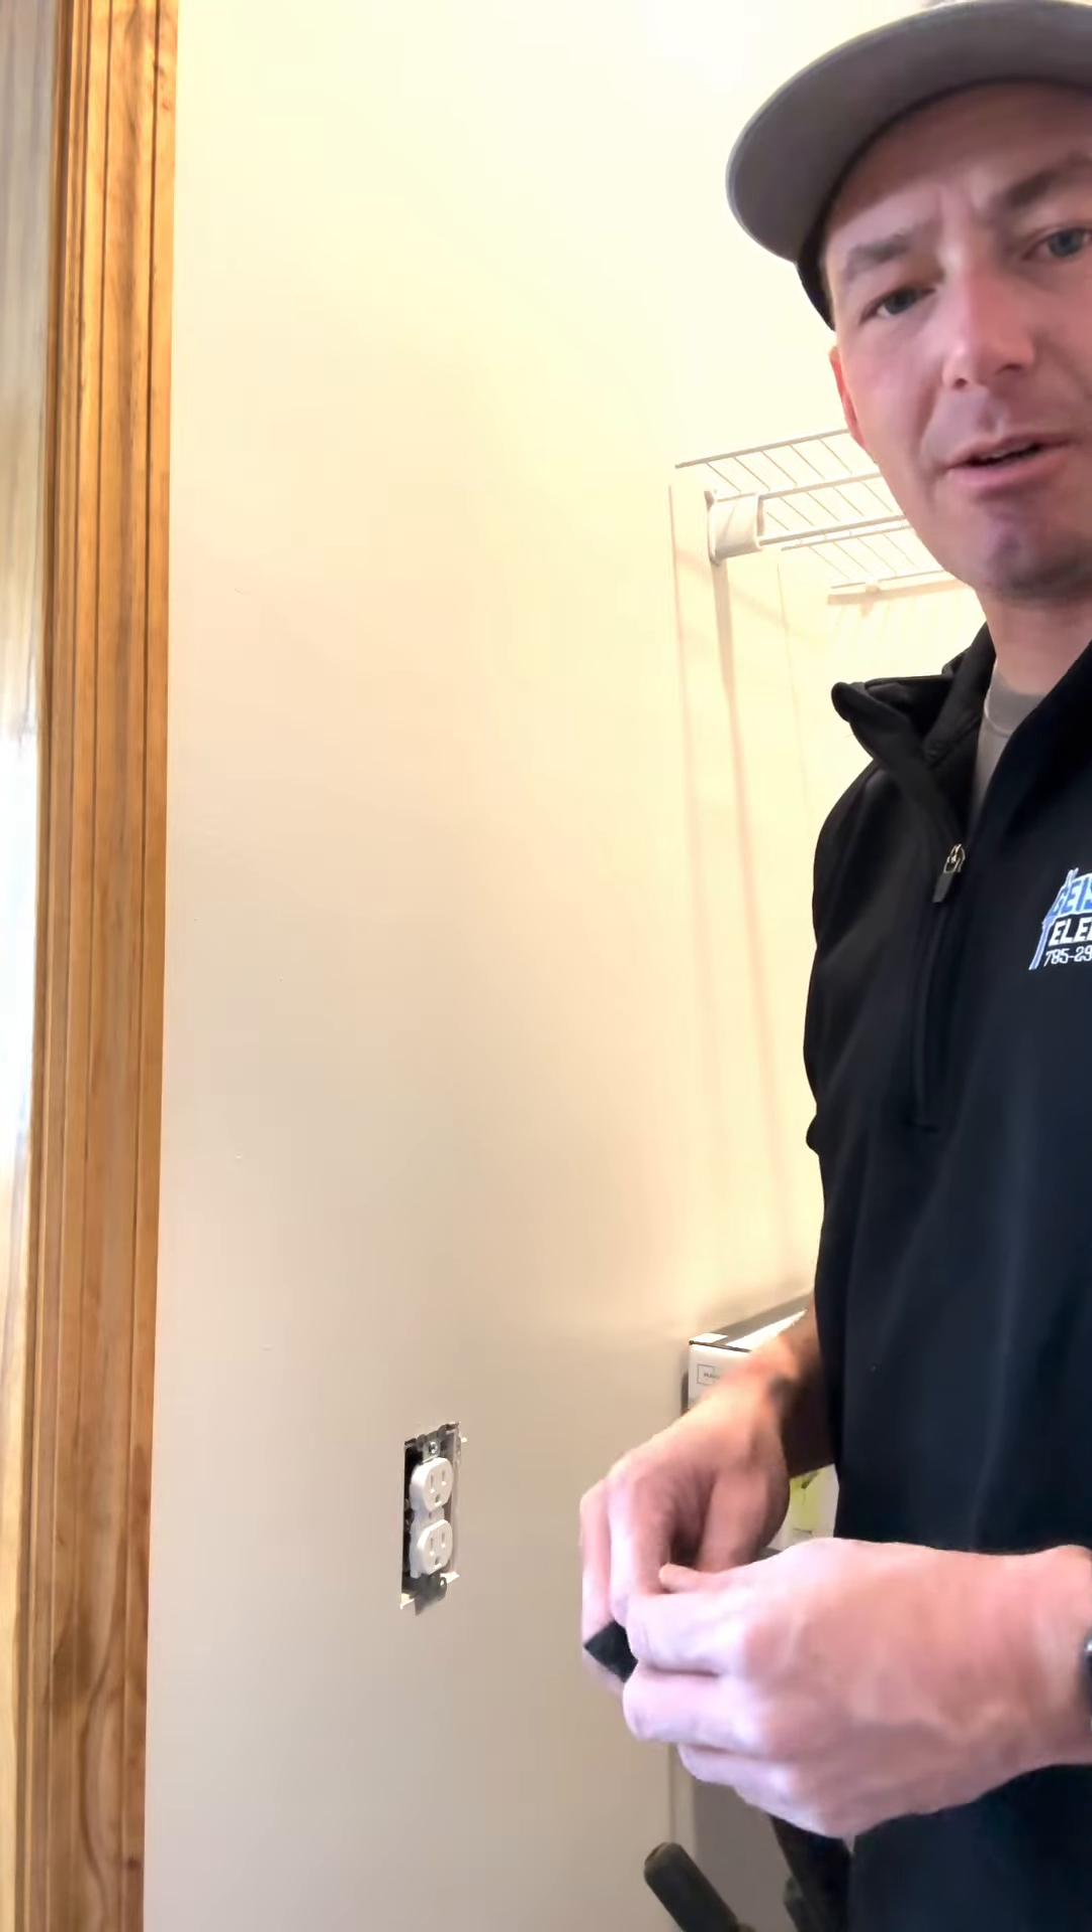So i got that outlet done i don't have a cover plate.